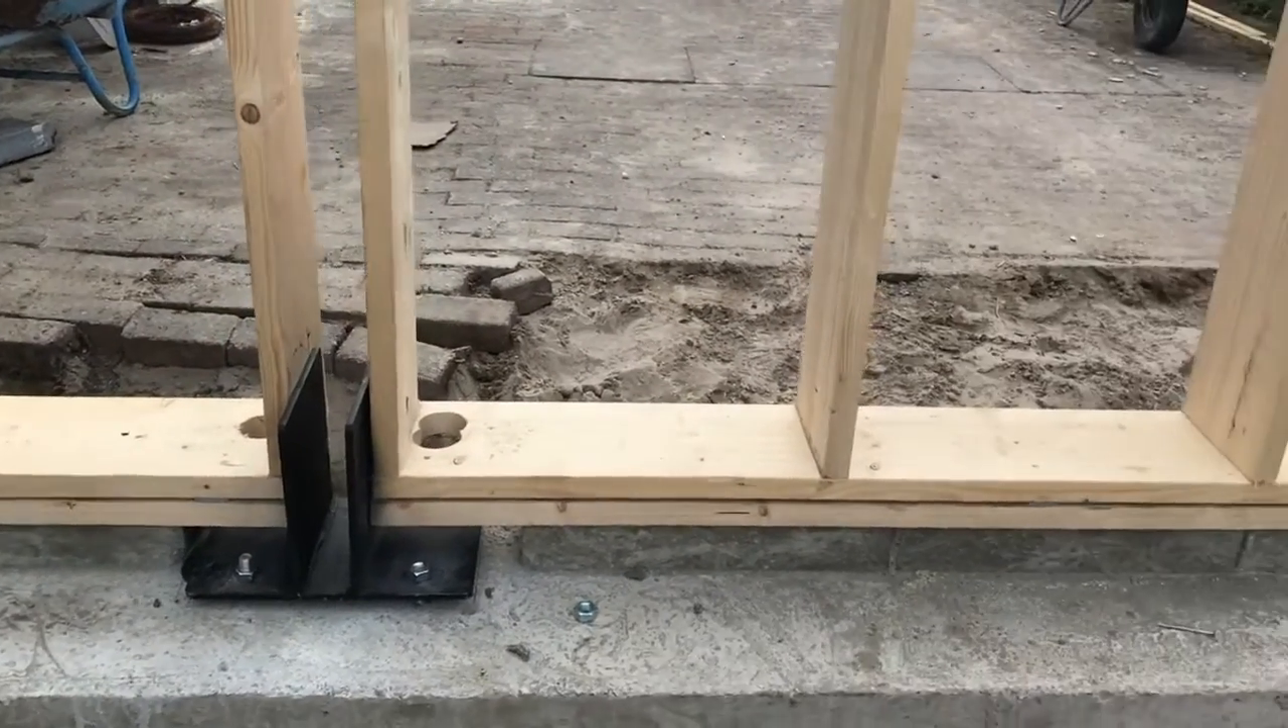Vincent heeft hier de platen alvast gemonteerd waar de balken op komen te staan waar de keukendak zo meteen op rust.